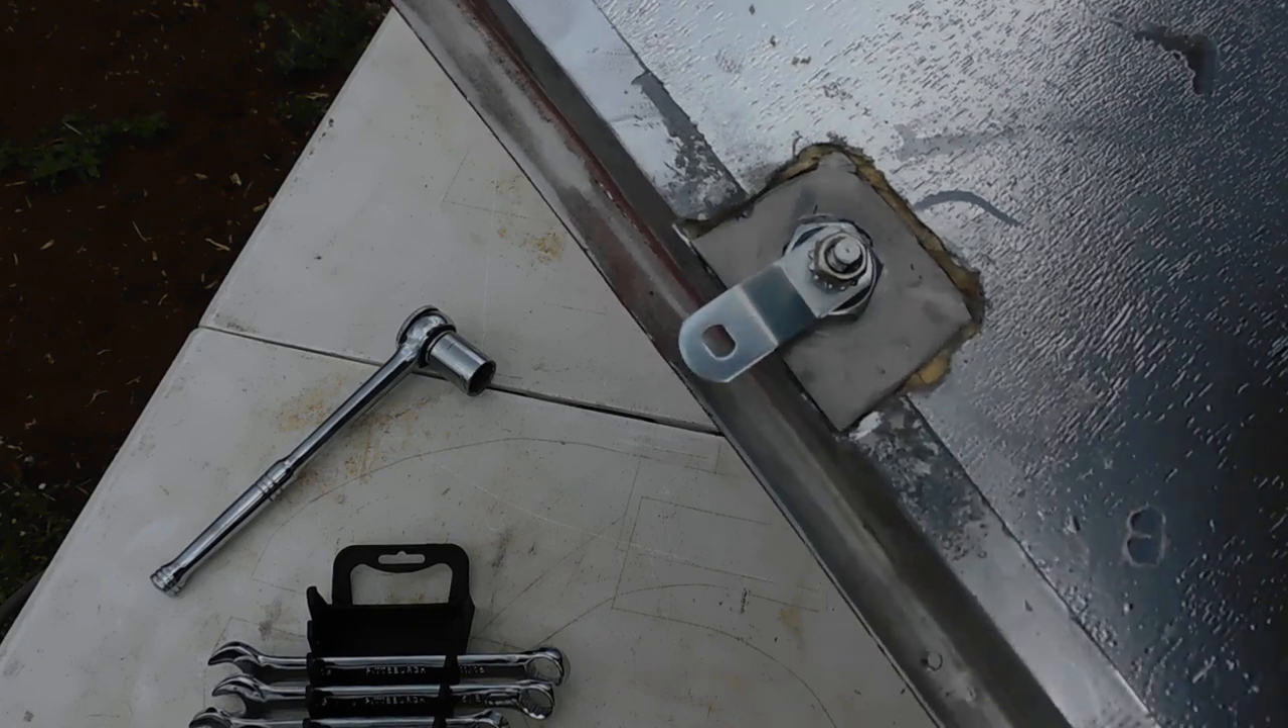And then we've got these new locks in here with this big 7-8 backing nut to hold it on there.